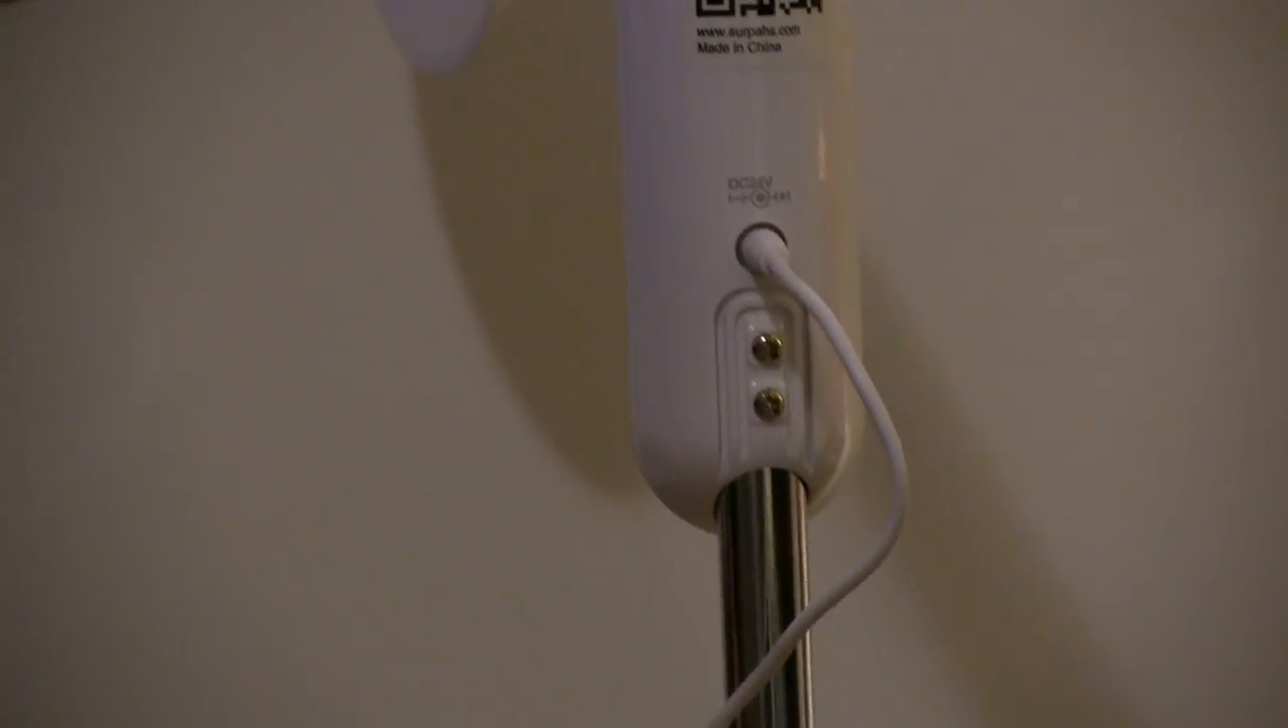So the plug's in right there.